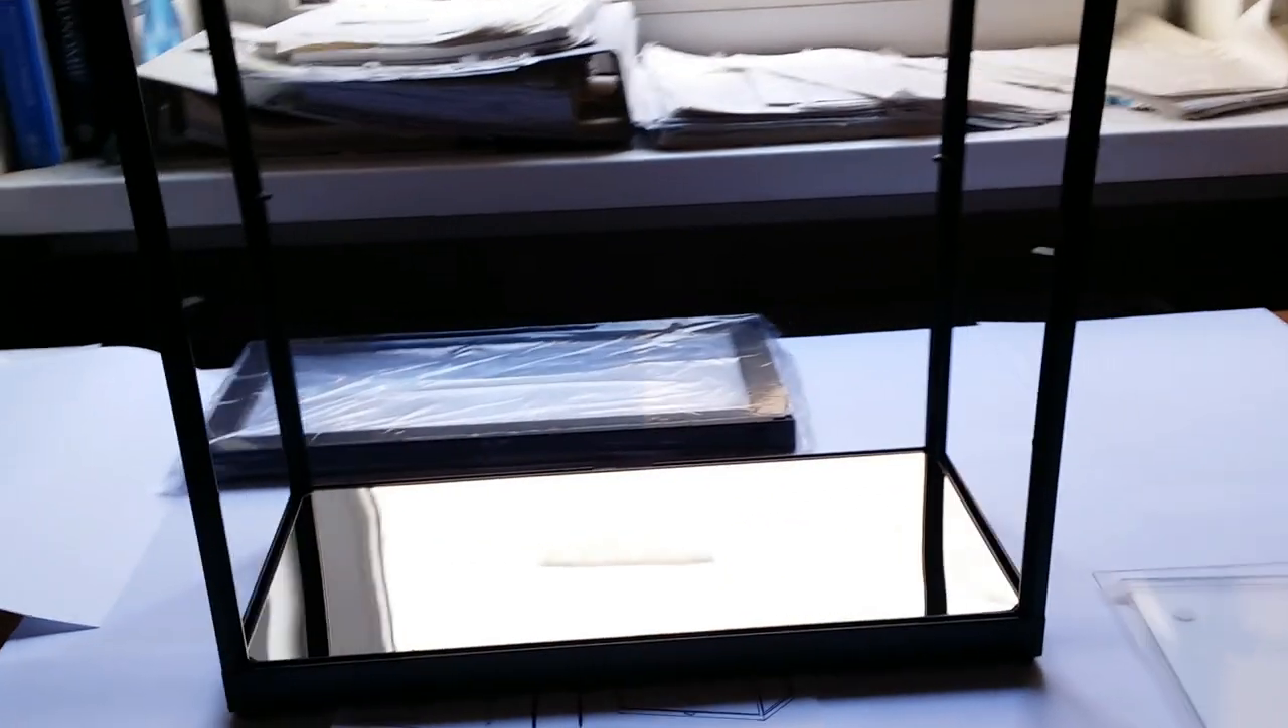Now you can see that I have mounted all four posts onto the base.